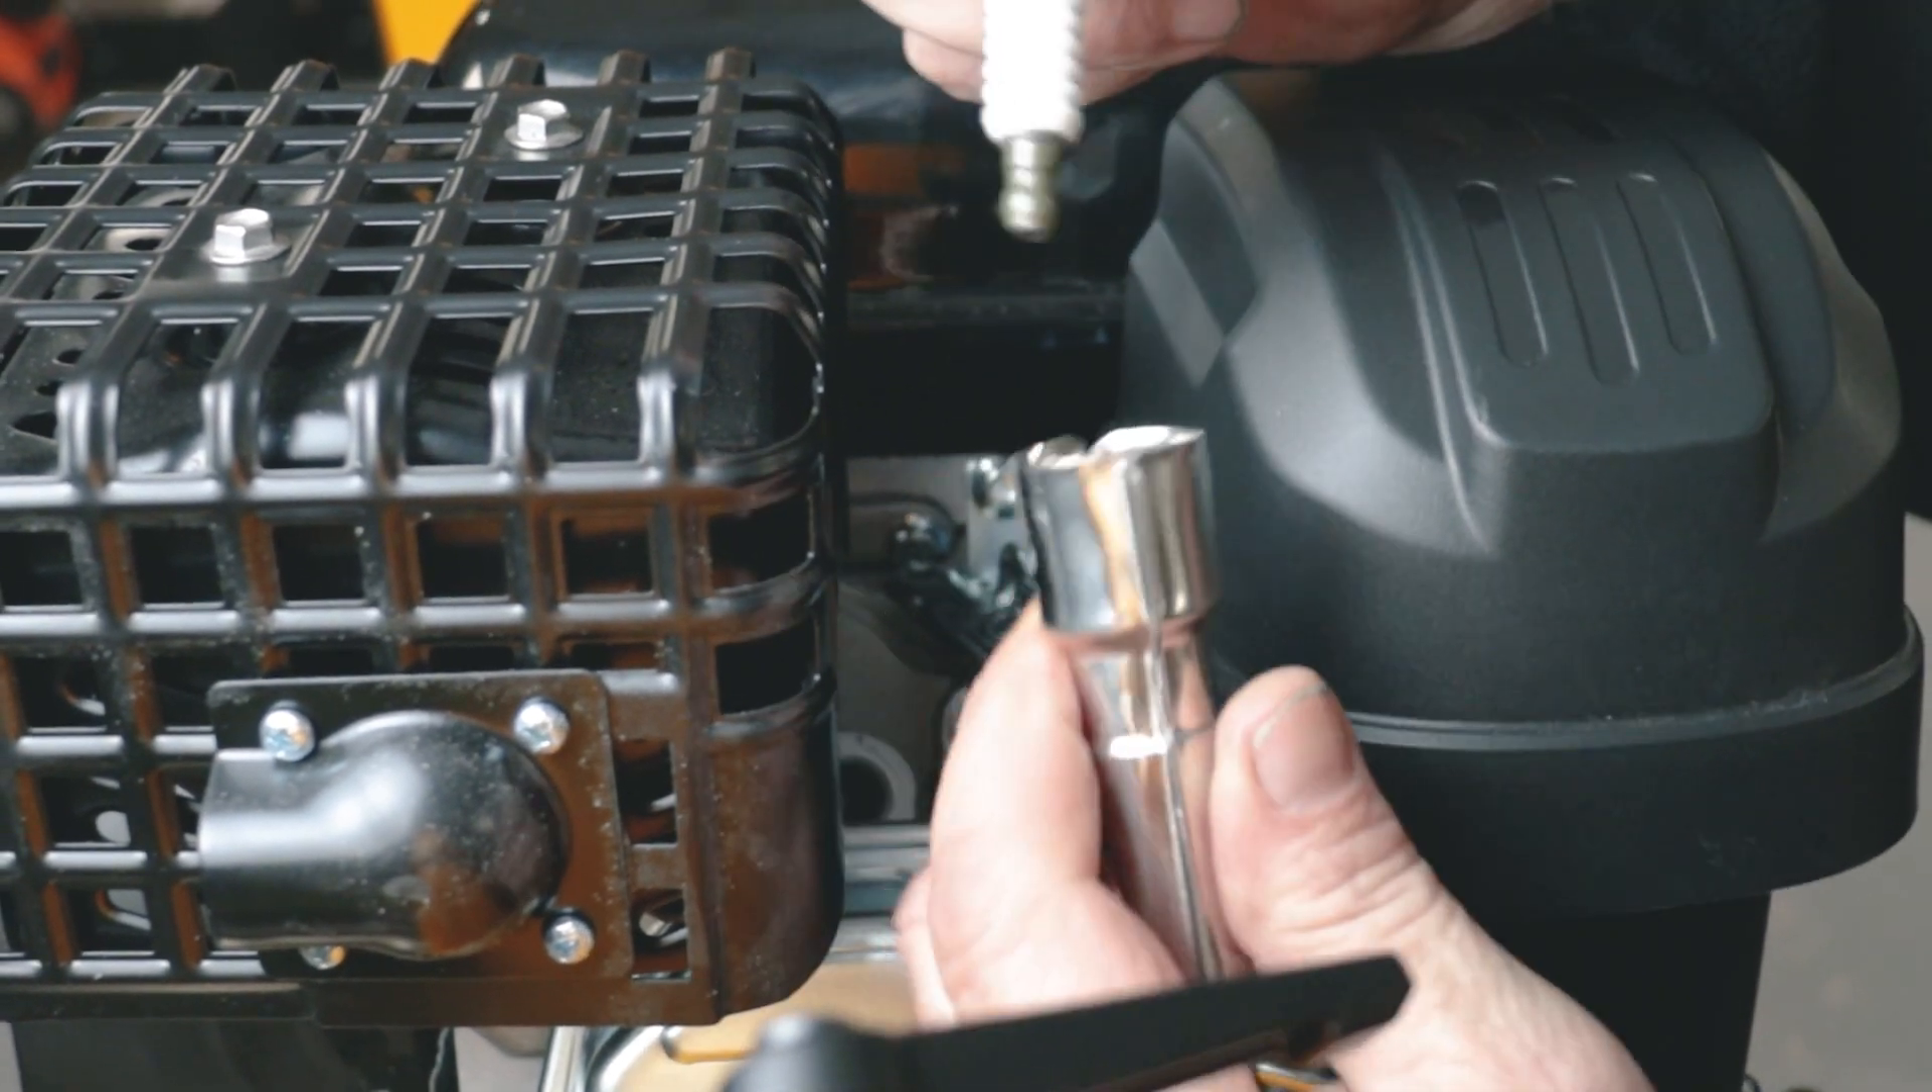Okay so got the spark plug removed.